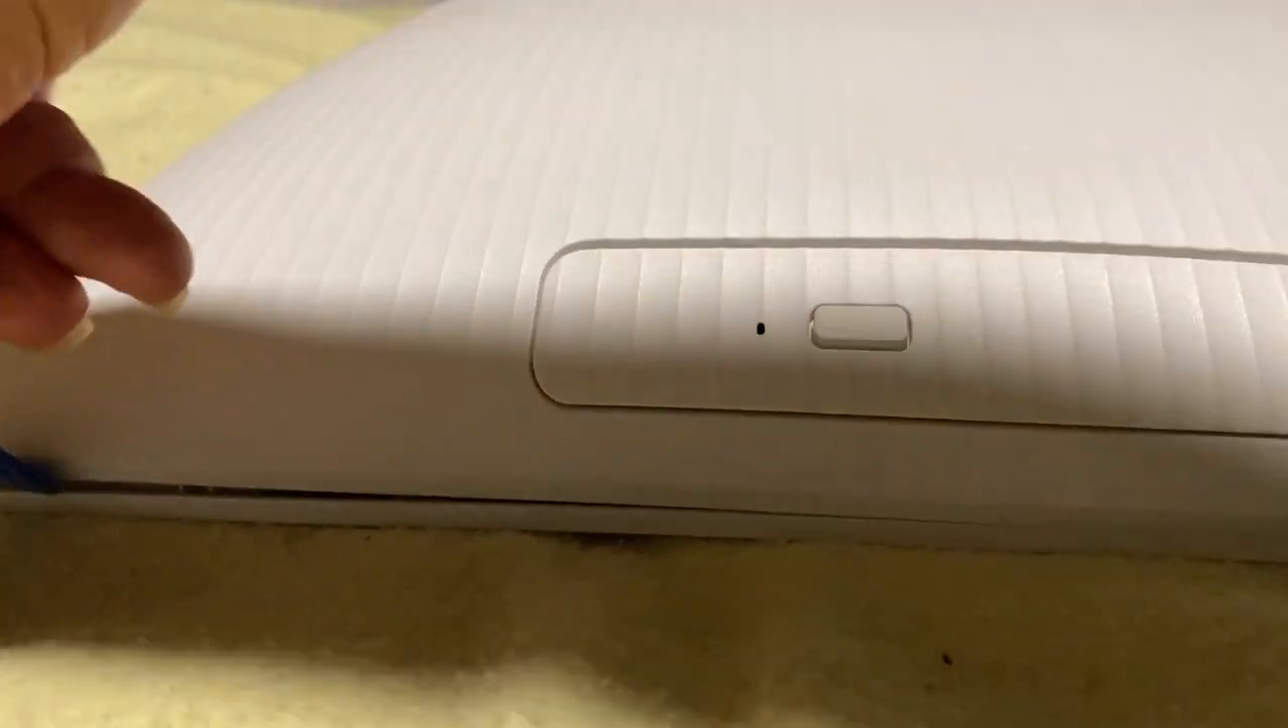You can see how the gap is opening.